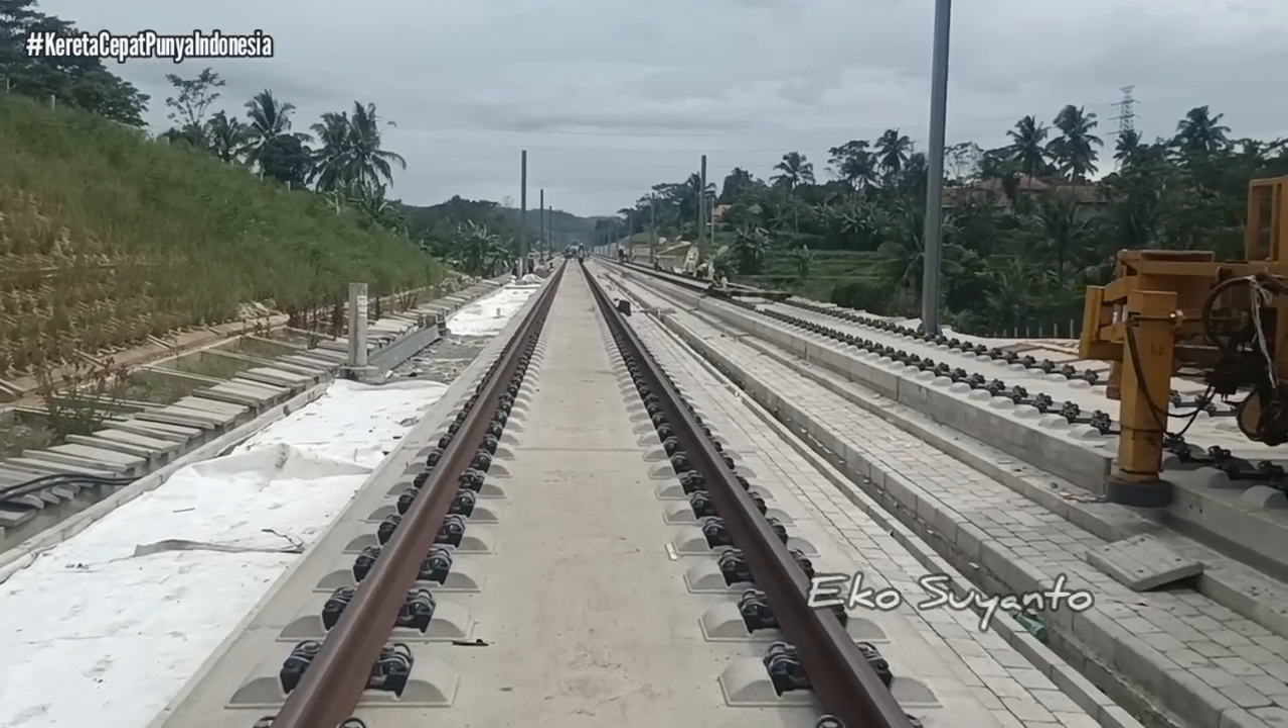Kita perhatikan di jalur dua ini yang sudah terpasang rel.